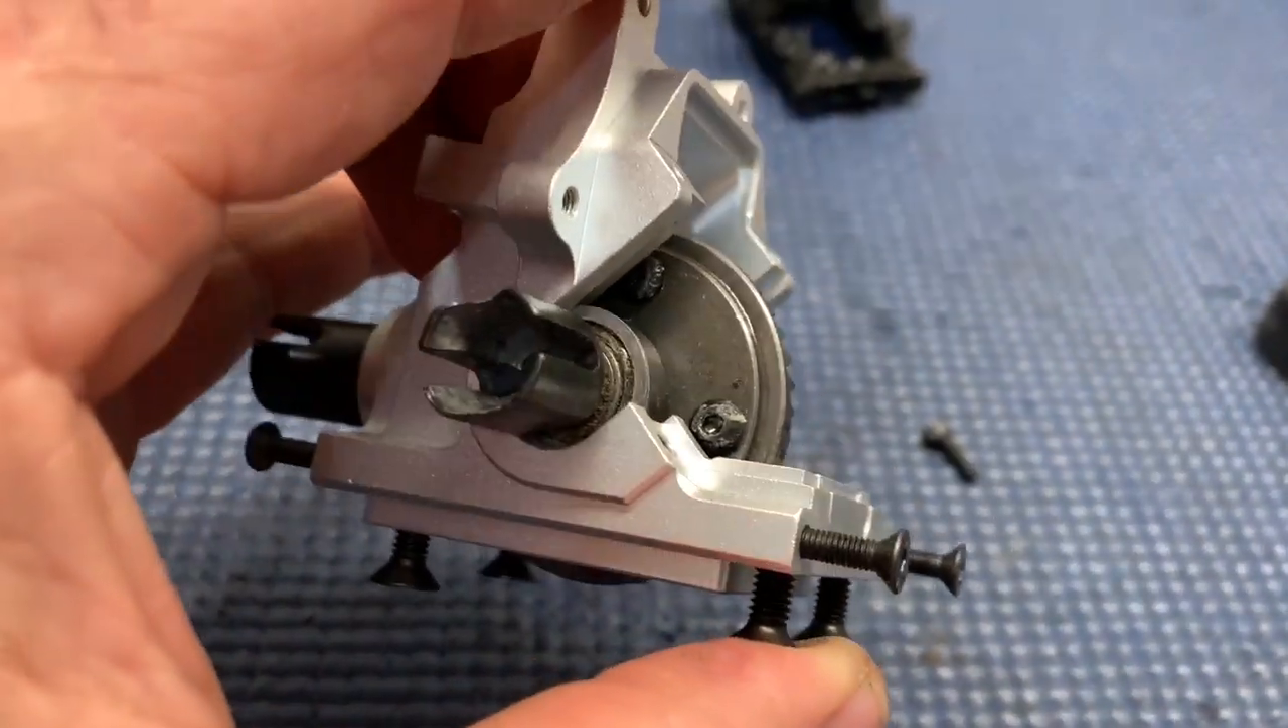The diff is put in place.